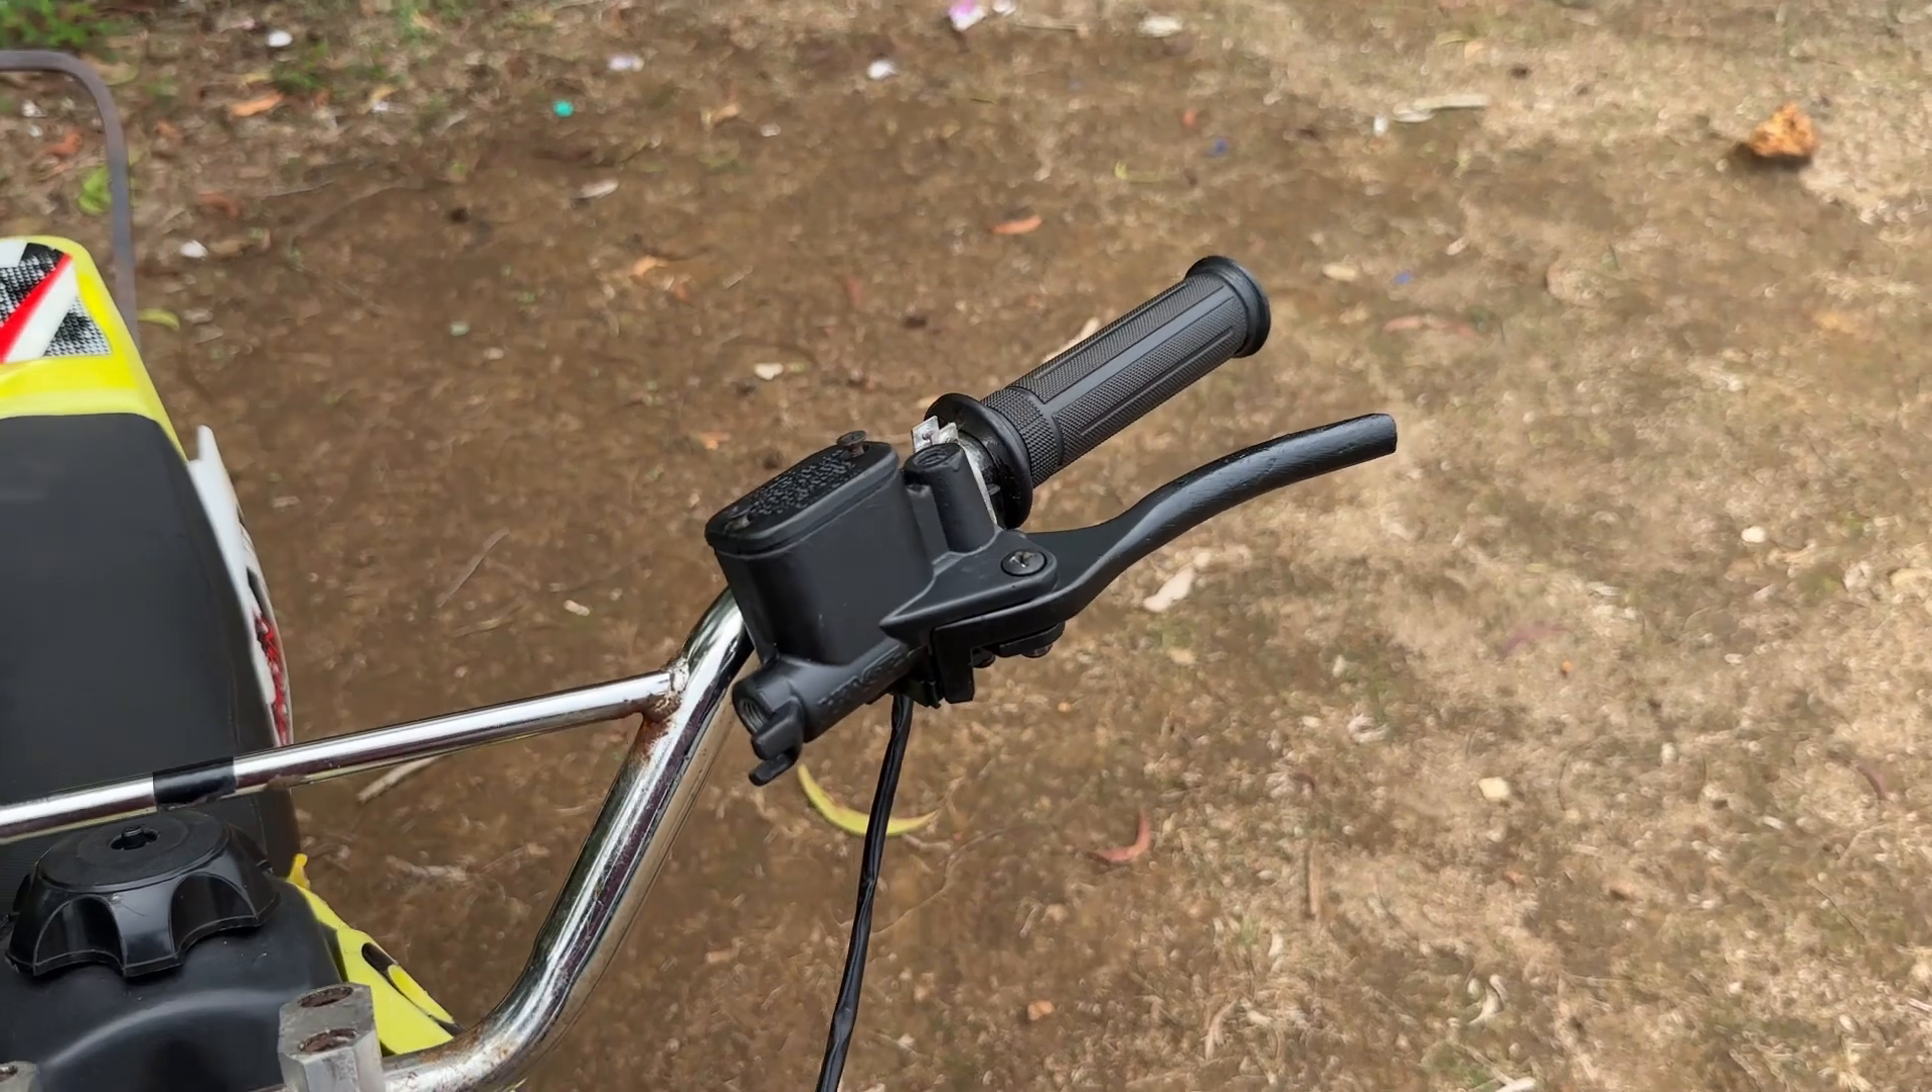हमारा जो लिवर है यहाँ पर लग चुका है।